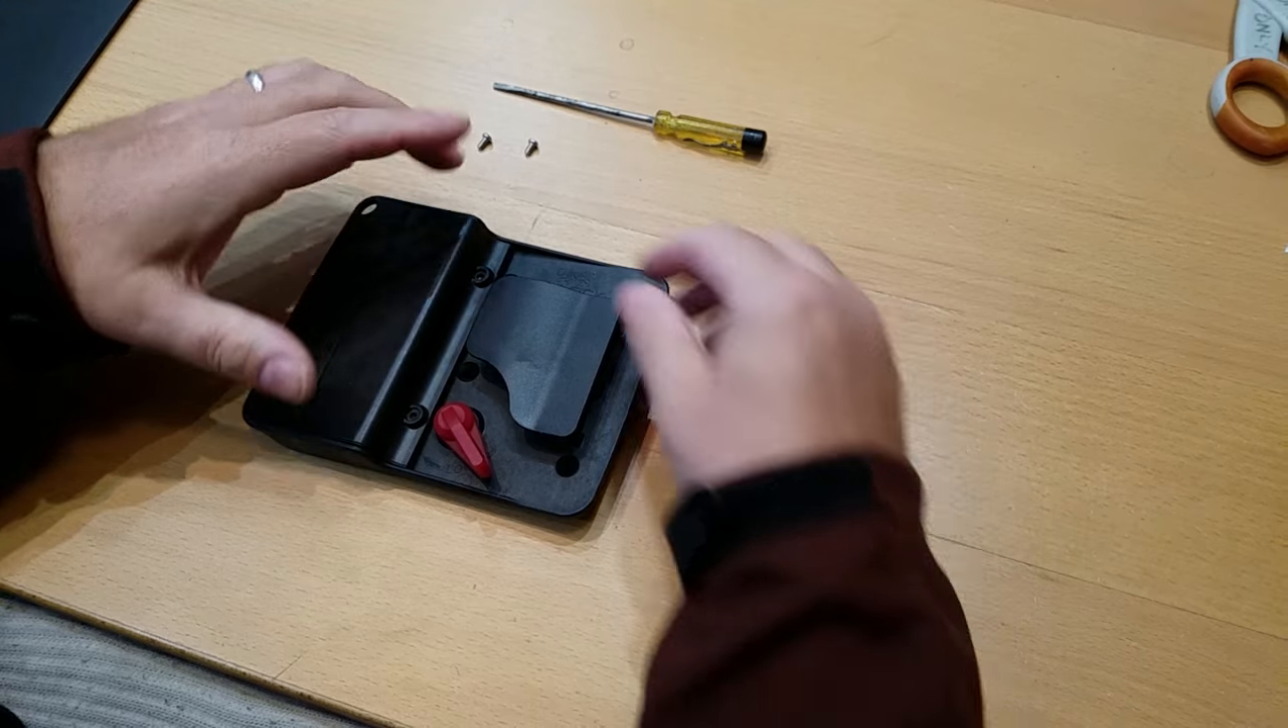I've already removed the two screws here and here.